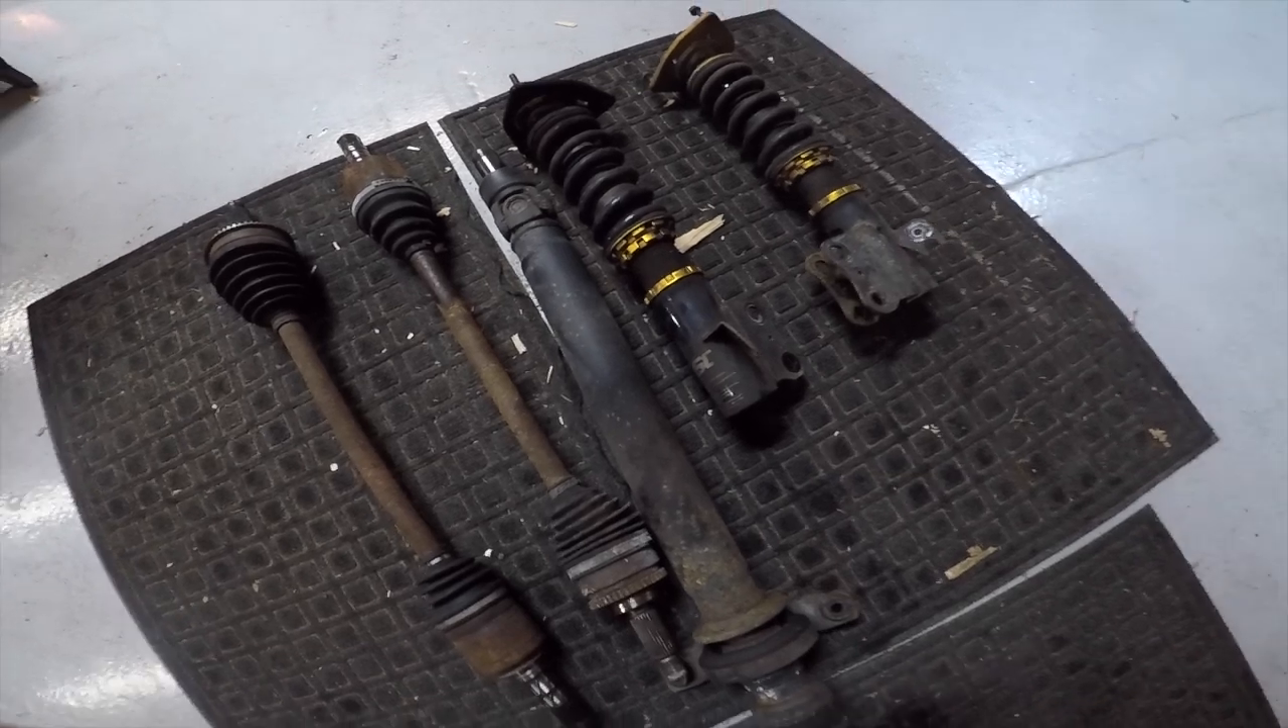Front axles drive shaft front coilovers are out.